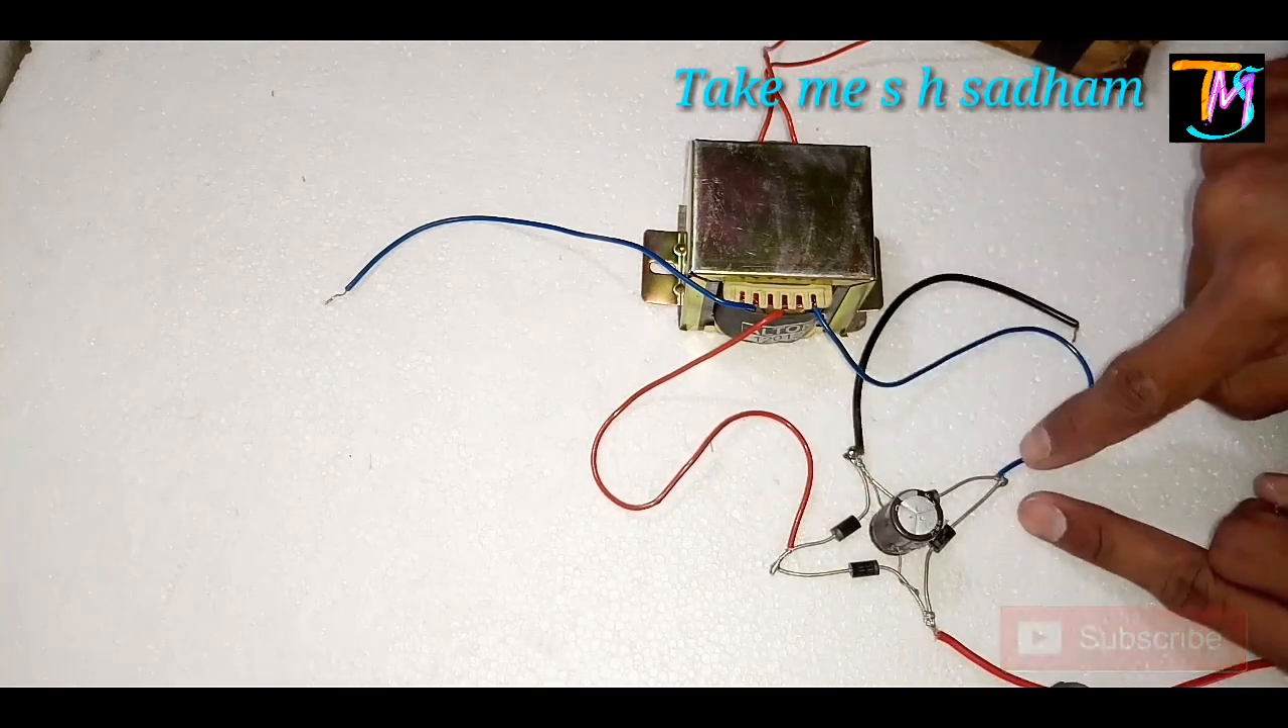بریج لگا لیا آپ دیکھ سکتے ہیں یہاں پہ لگا ہے۔